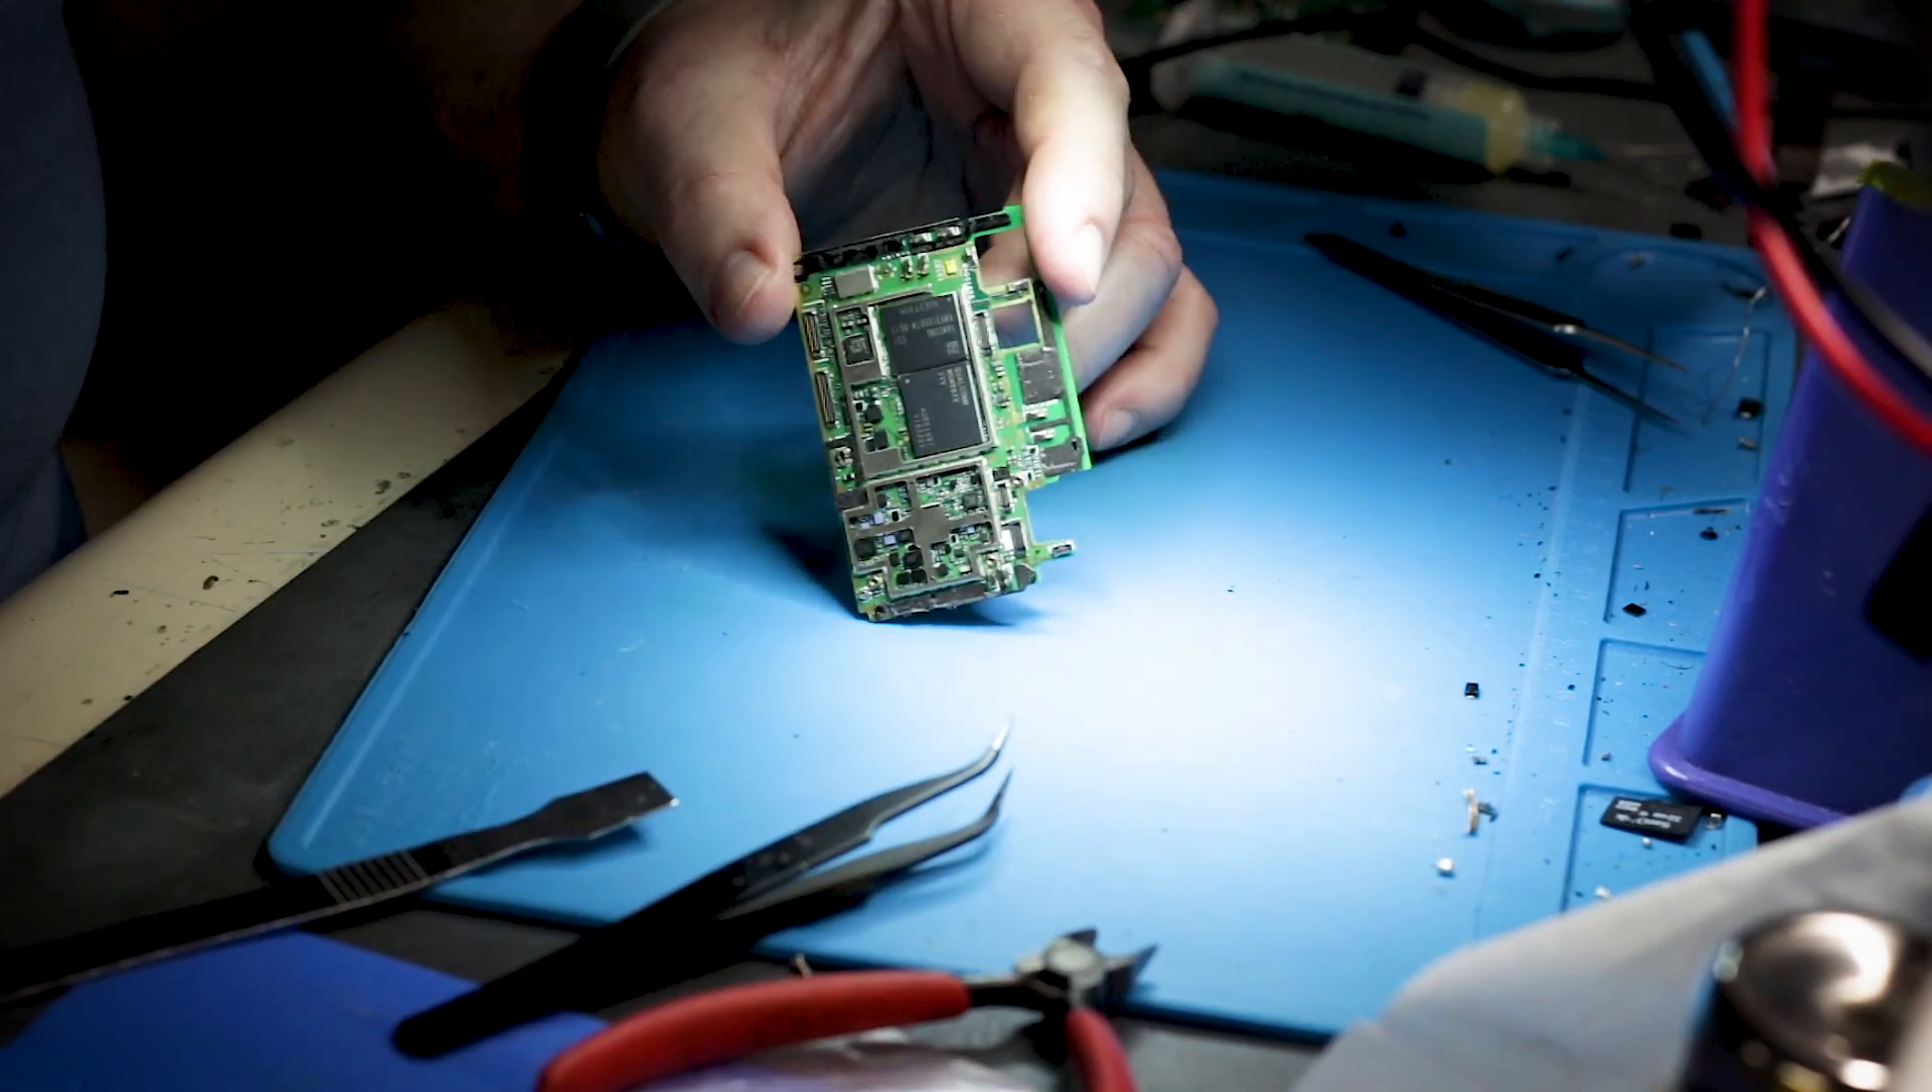So, we got the board out.